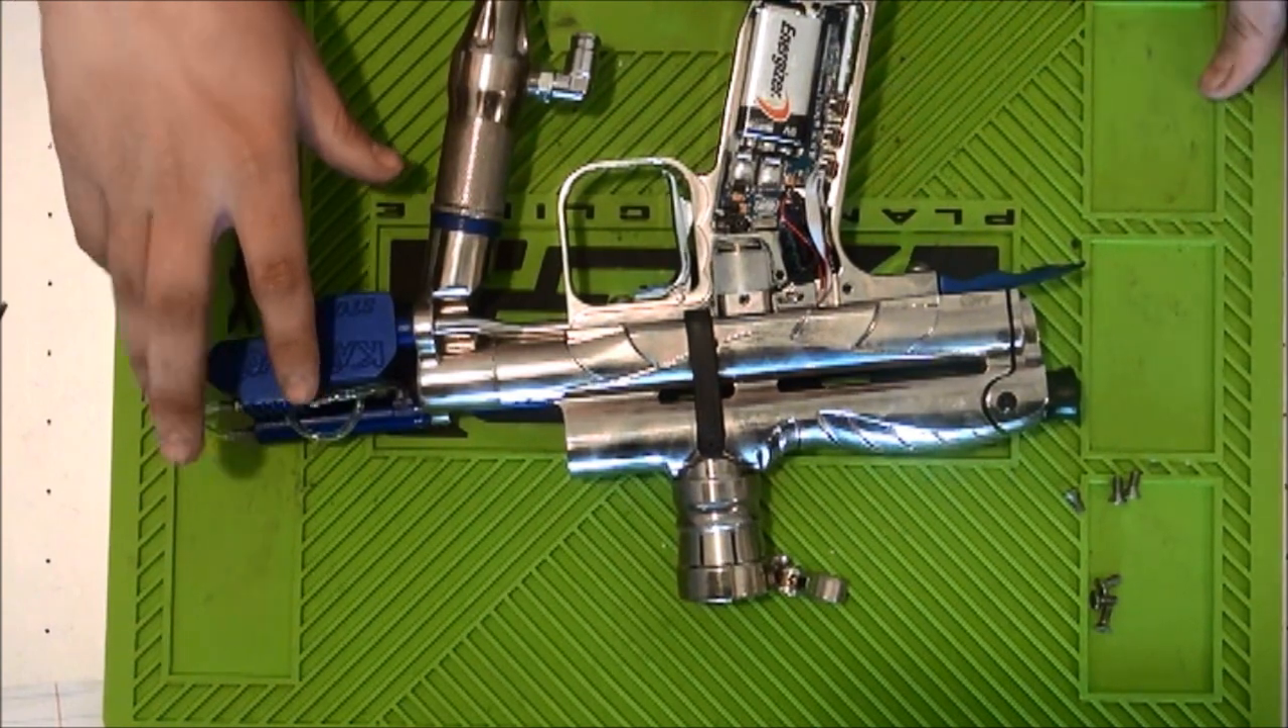So for the interest of time I already have the grips taken off.